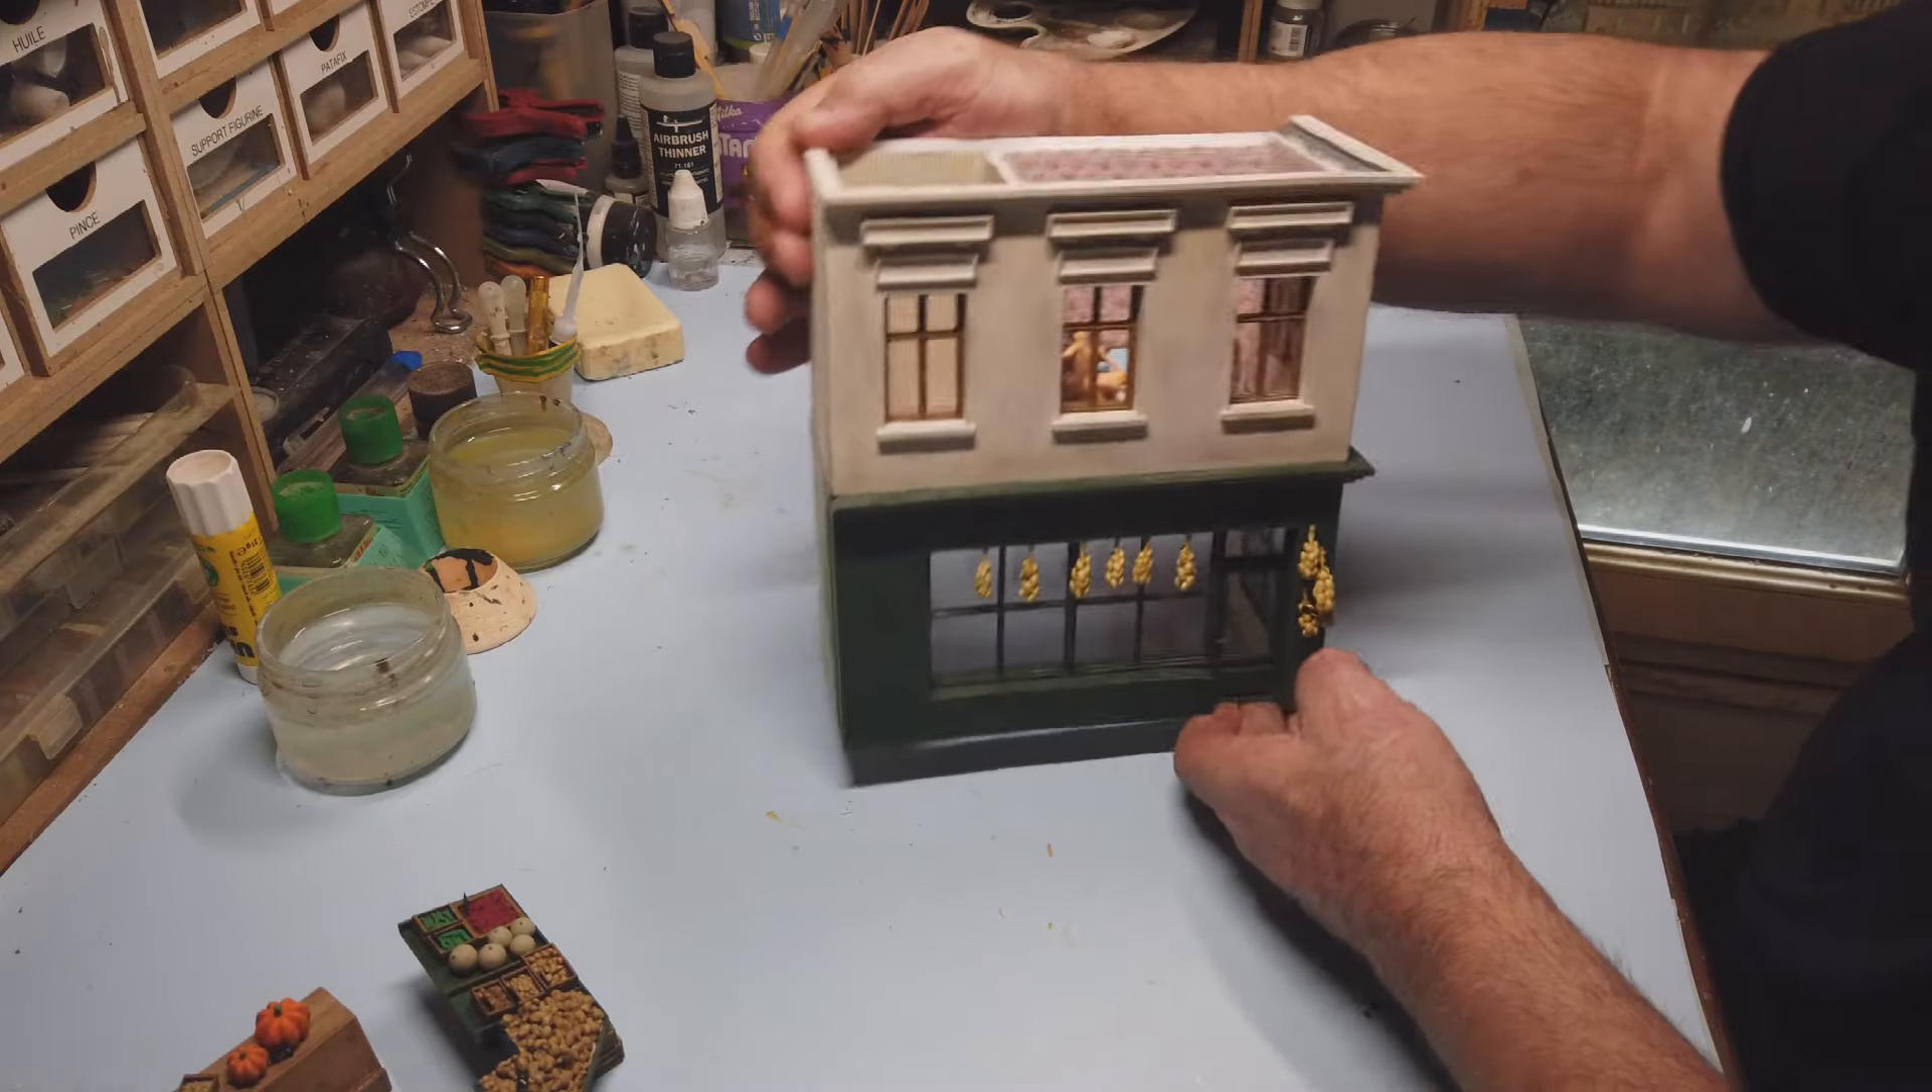J'ai encore les petits garde-corps à poser devant les fenêtres et puis la toiture.